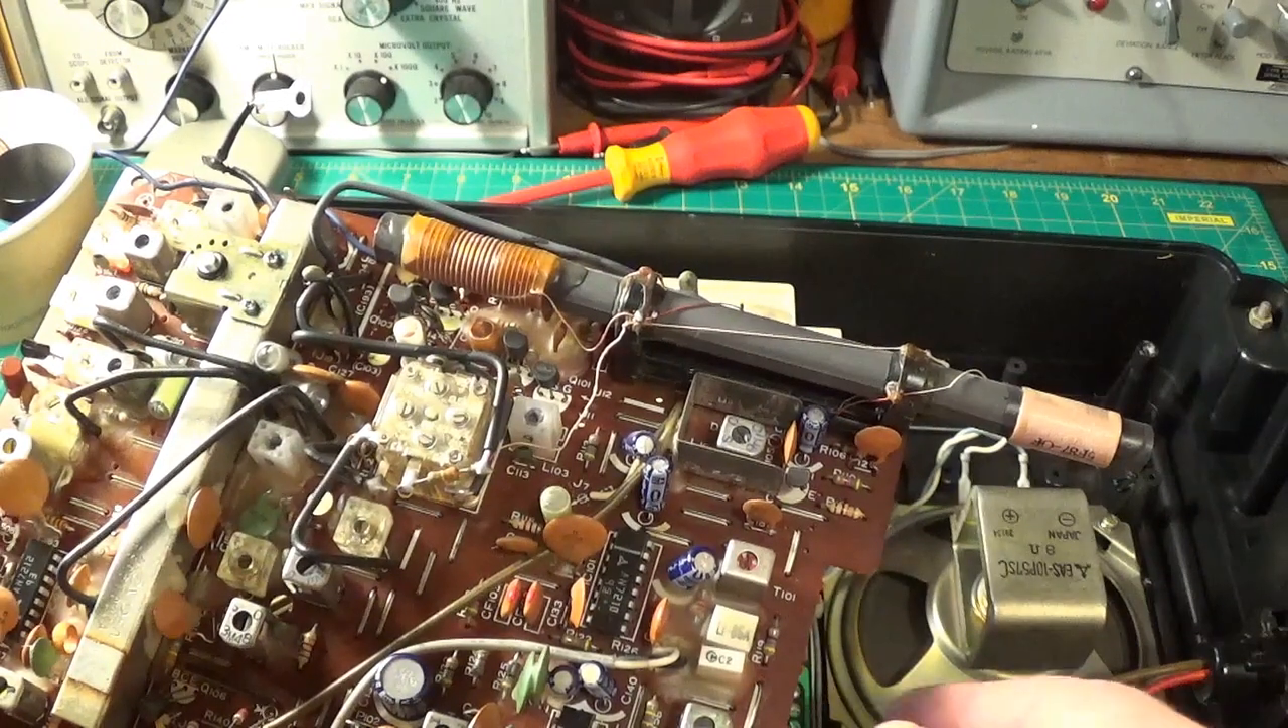Right, I've got the board out.